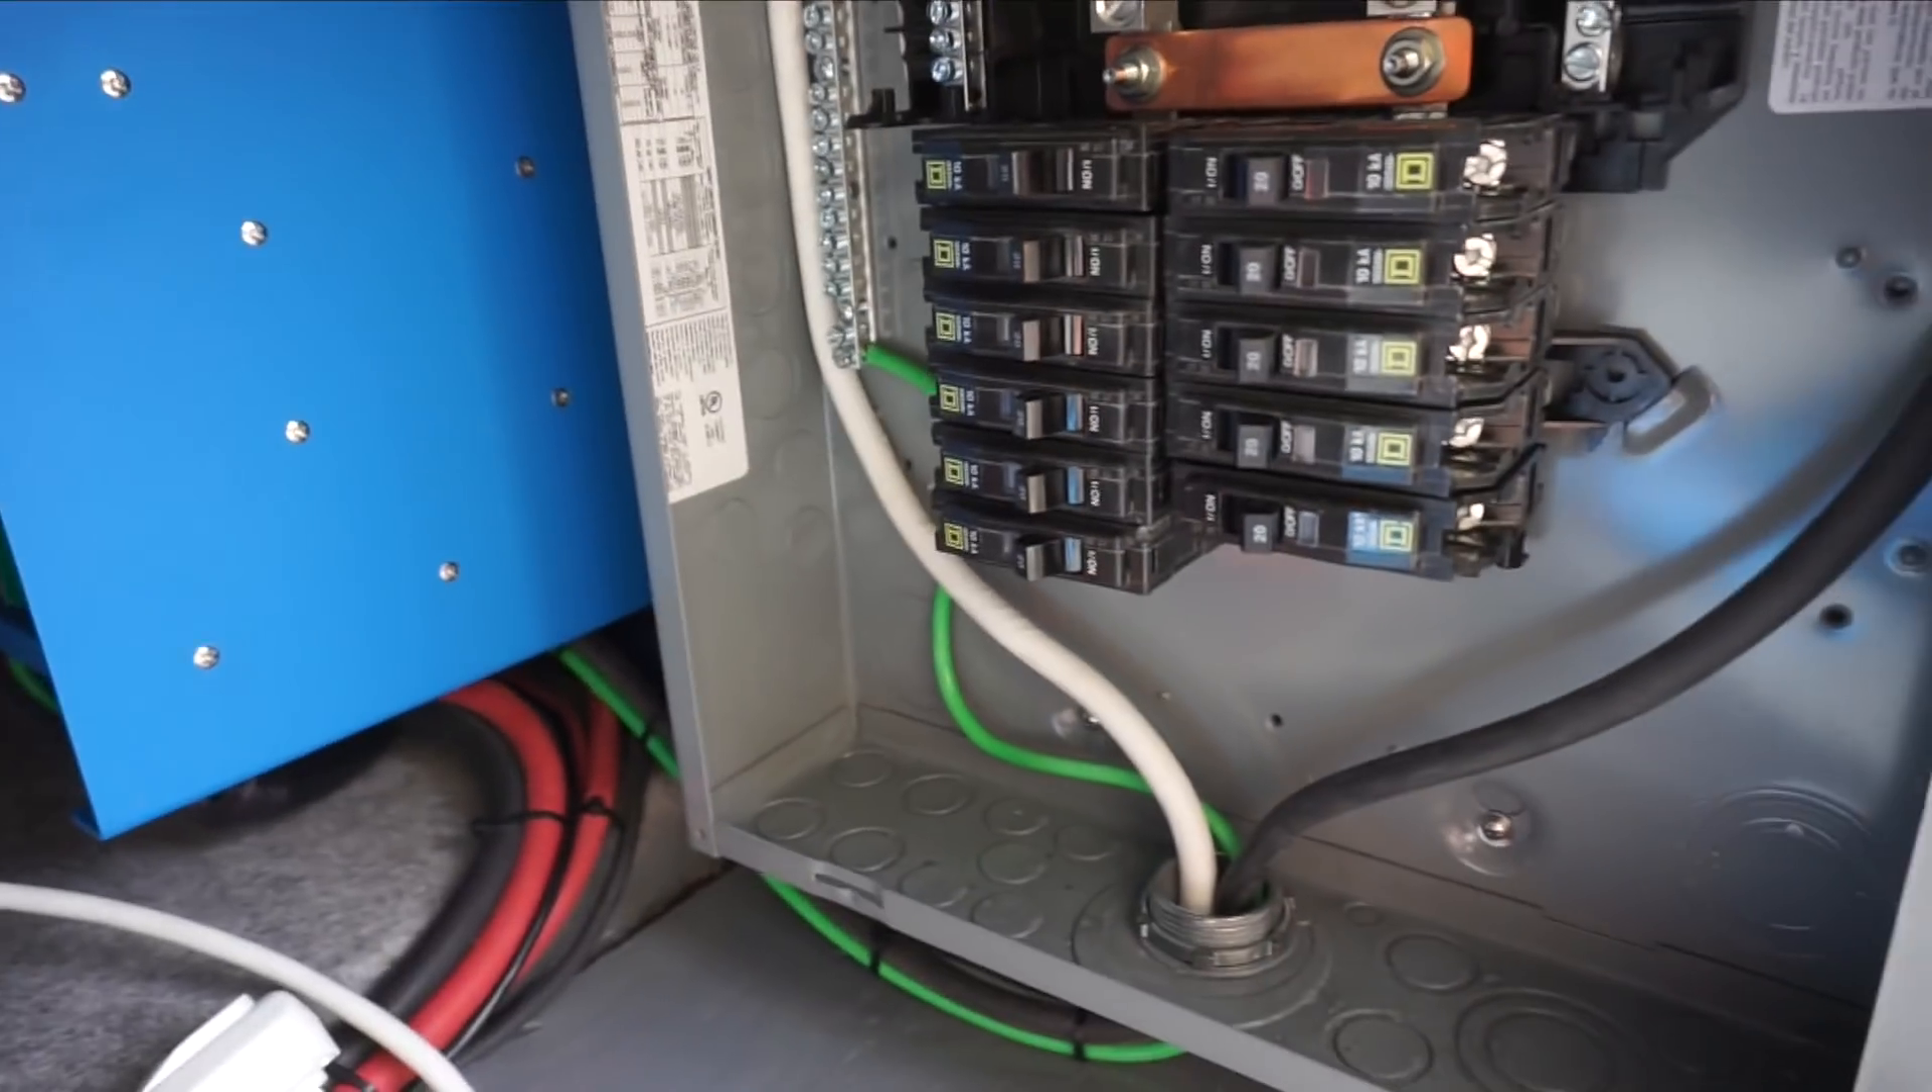So um we've got all our breakers in now so we went to lowe's and just bought a bunch of breakers so they're all in there and everything's pretty much ready to be wired.